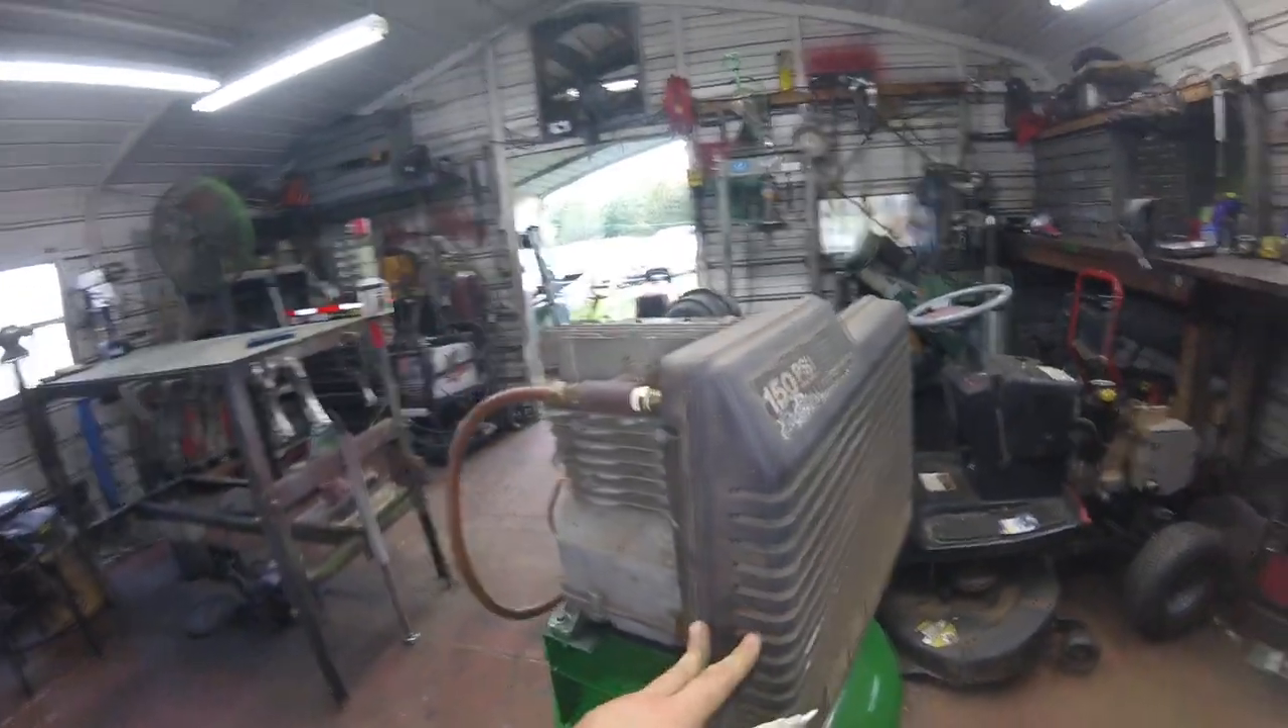So this is the compressor that my dad and I have been working on. As you can clearly see, we've added the guard as you've seen in the videos. We've added the pipe. We added this new pipe as well.